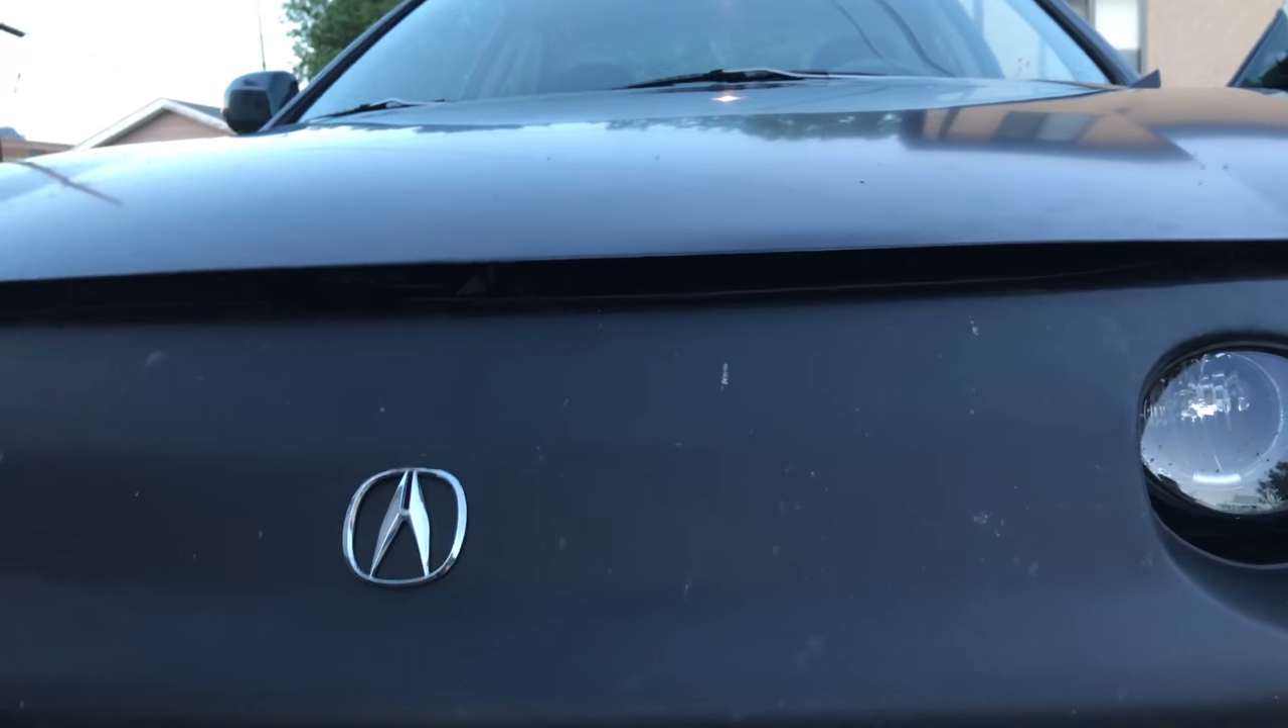Hood is on it does latch it is latched but you can see there's still a good amount of space there.